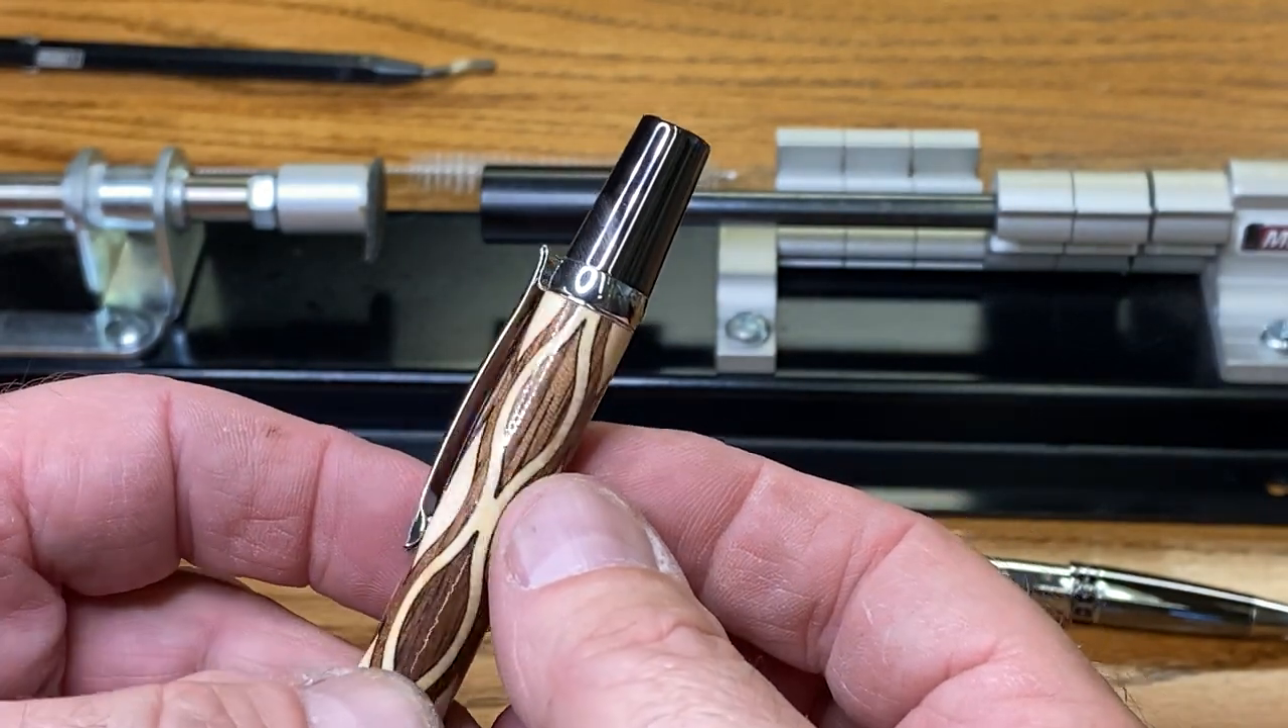Gorgeous looking fit there with the cap and the blank.